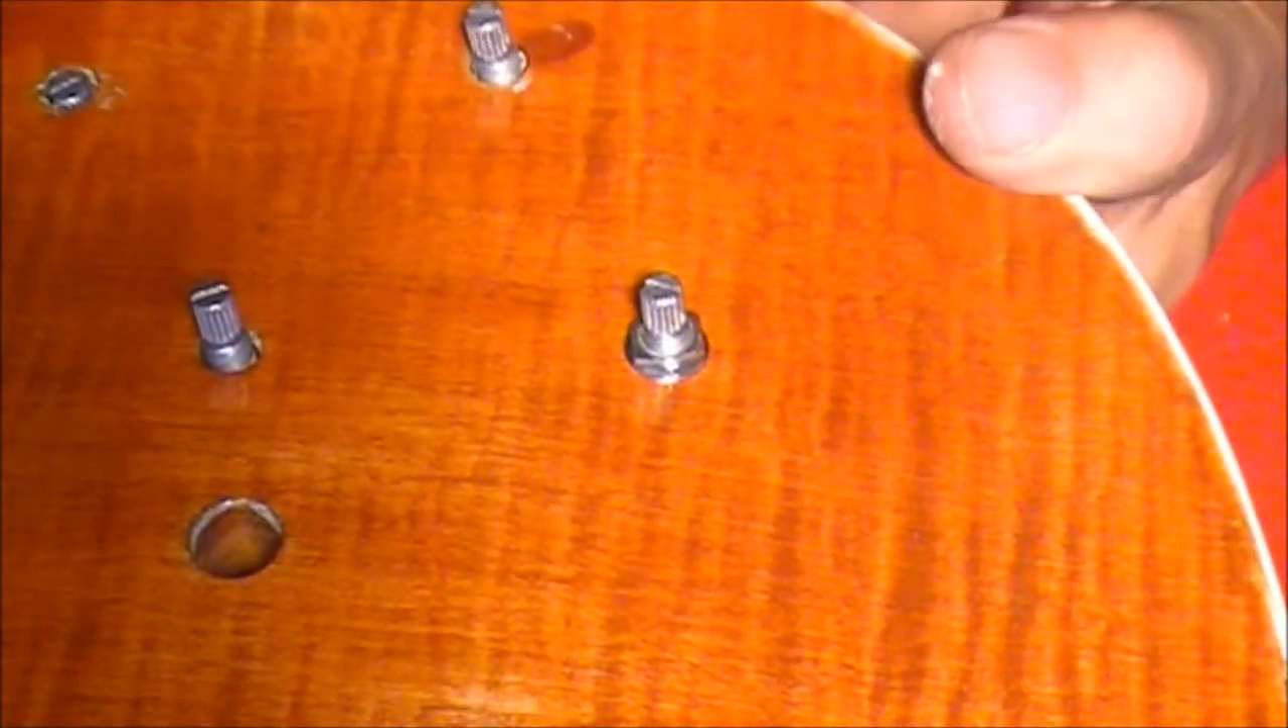So I'm pushing the potentiometer through so it's all the way through the top.